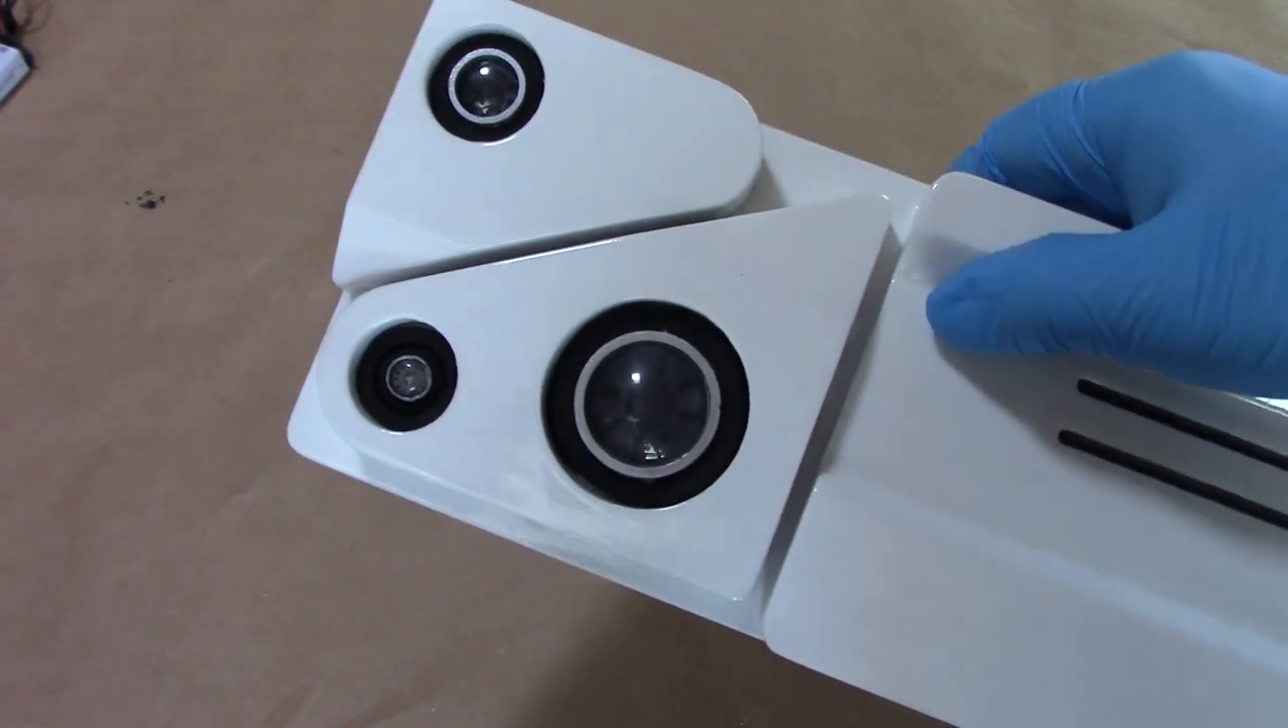Here we are all three lenses in position looking really spectacular.